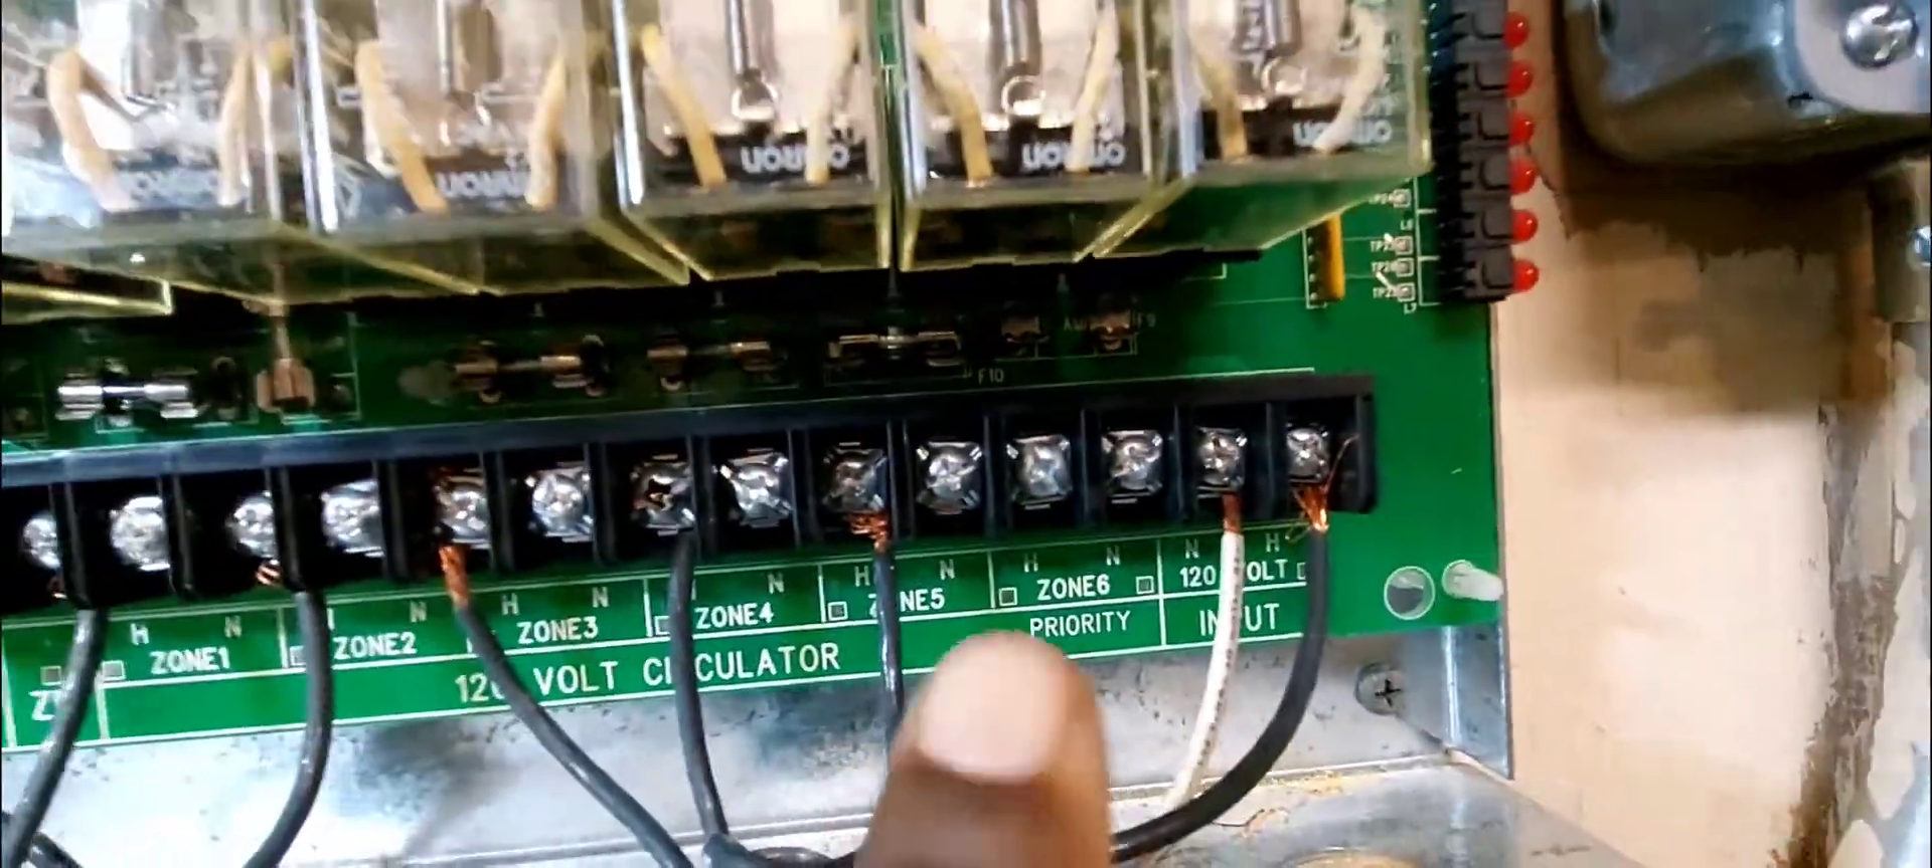Um so yeah i got the uh wires back in place.